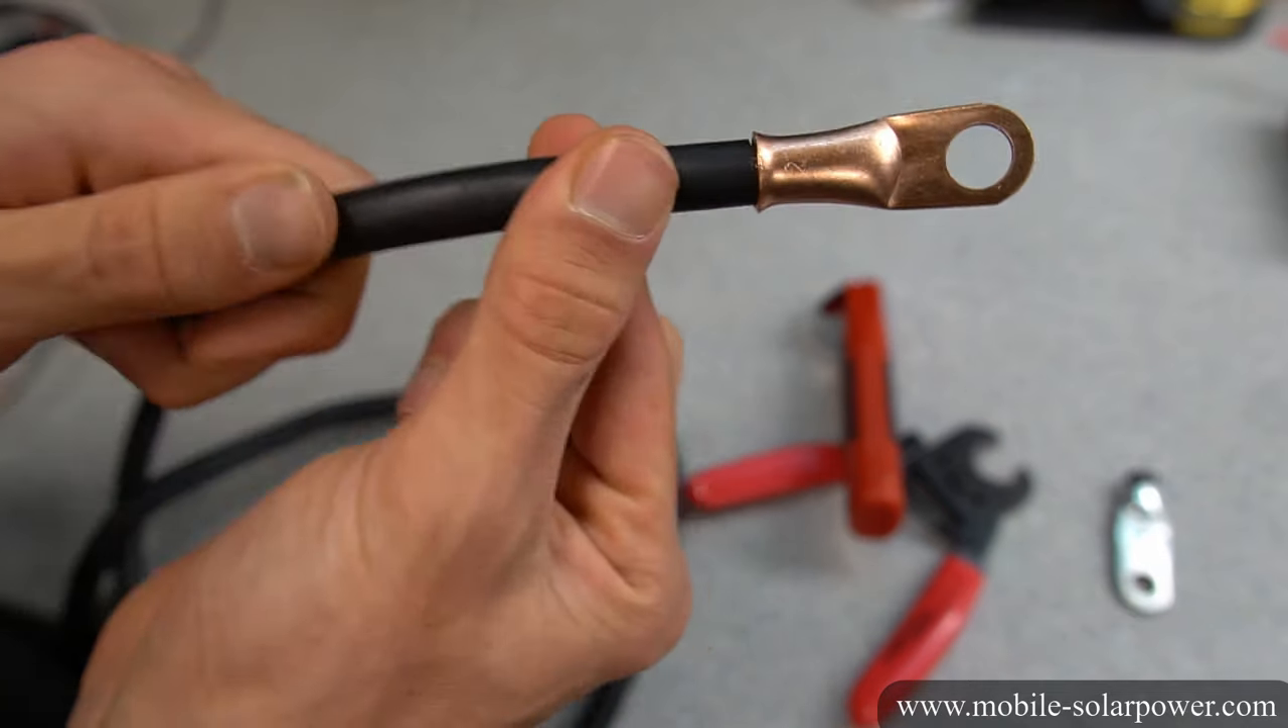Now we can put the terminal connector over the wire and see if it is a good size. And that's perfect.